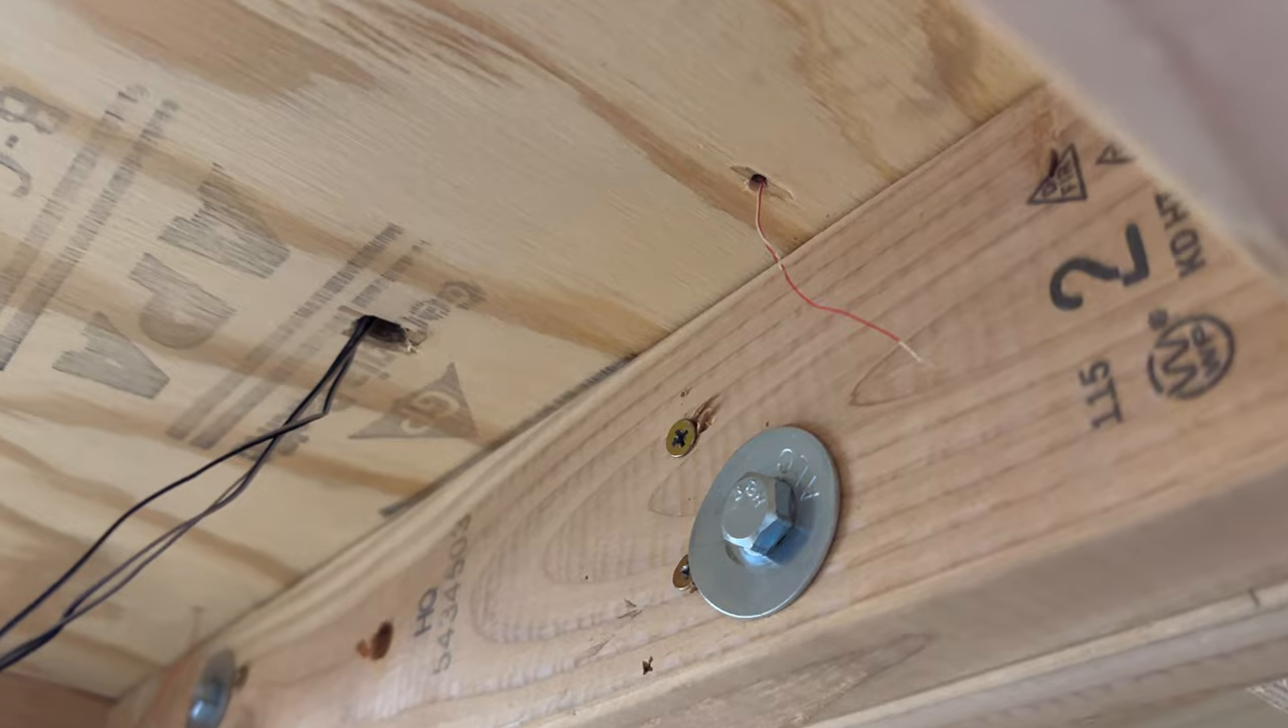There are the wires that are sticking out from the parking lot lights and we're going to wire those up.